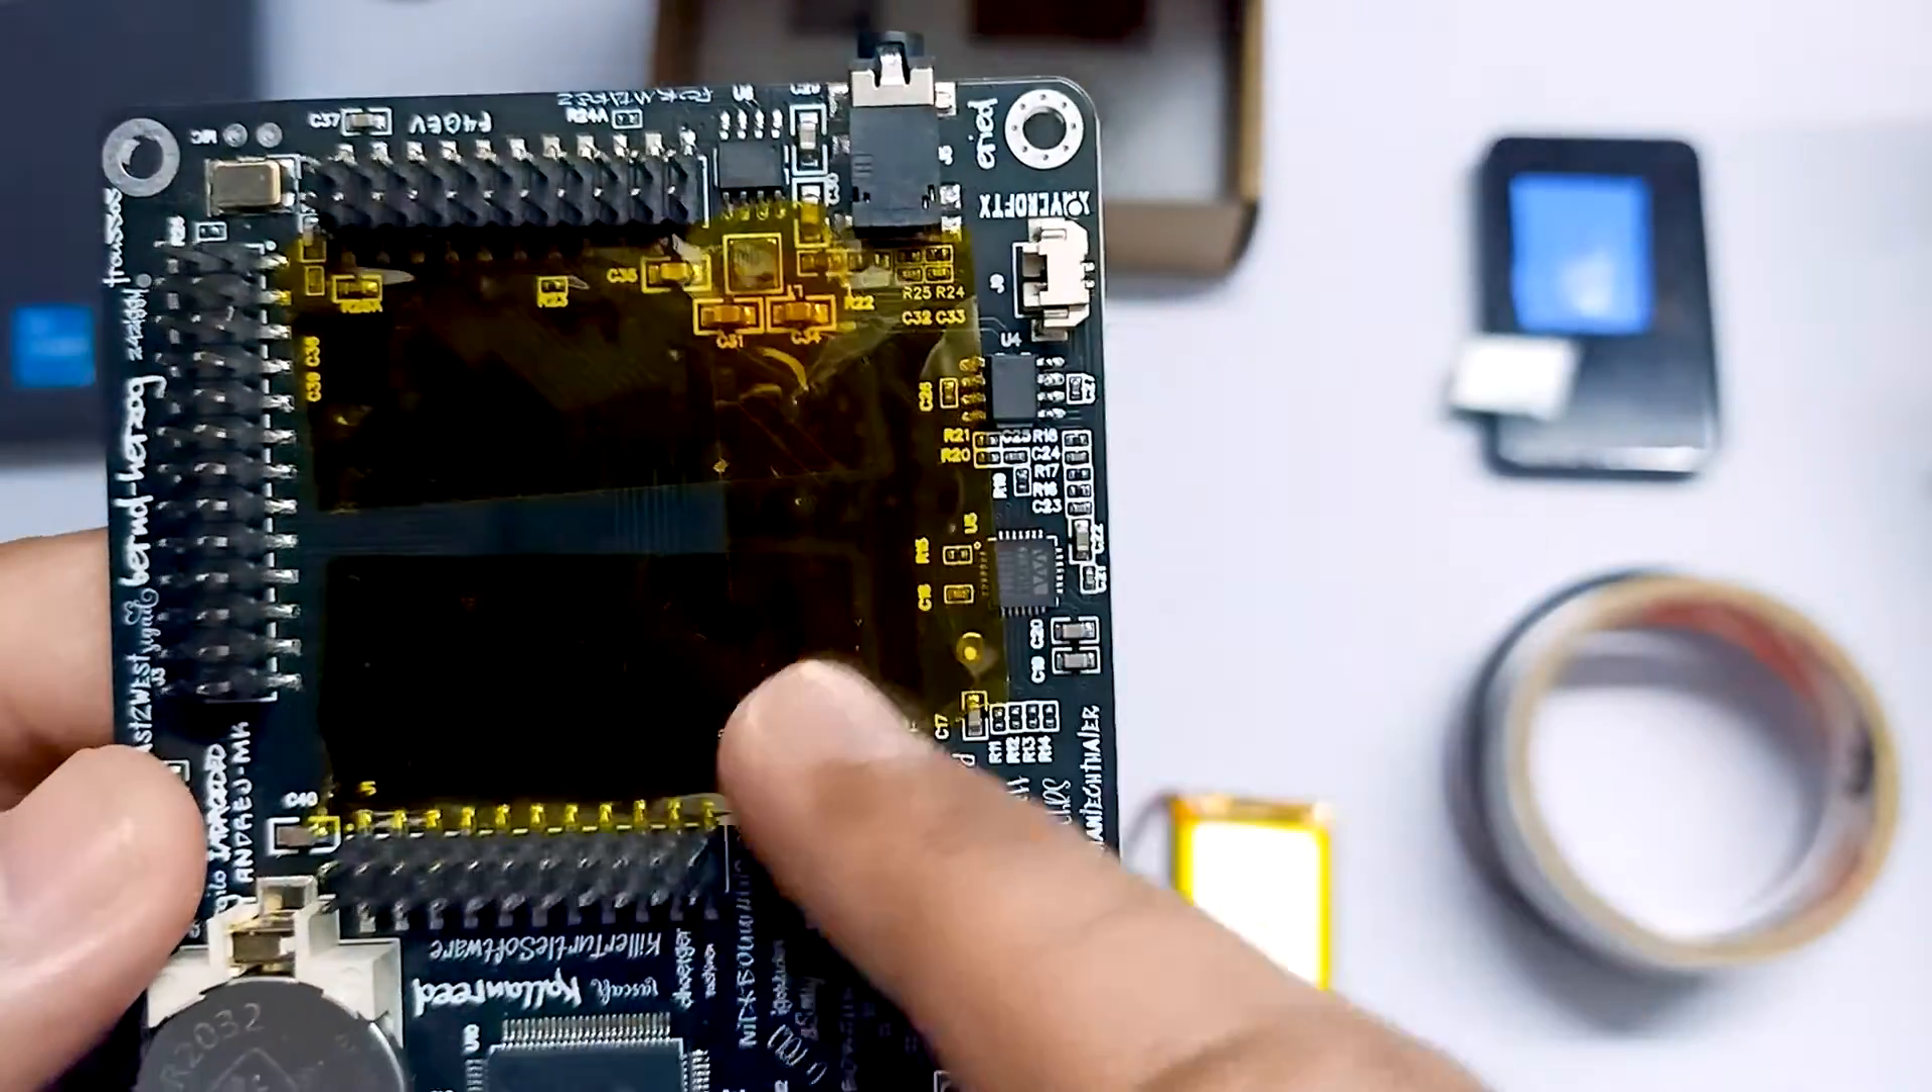So, over here, you can notice I have applied thermal tape on the sensitive areas.